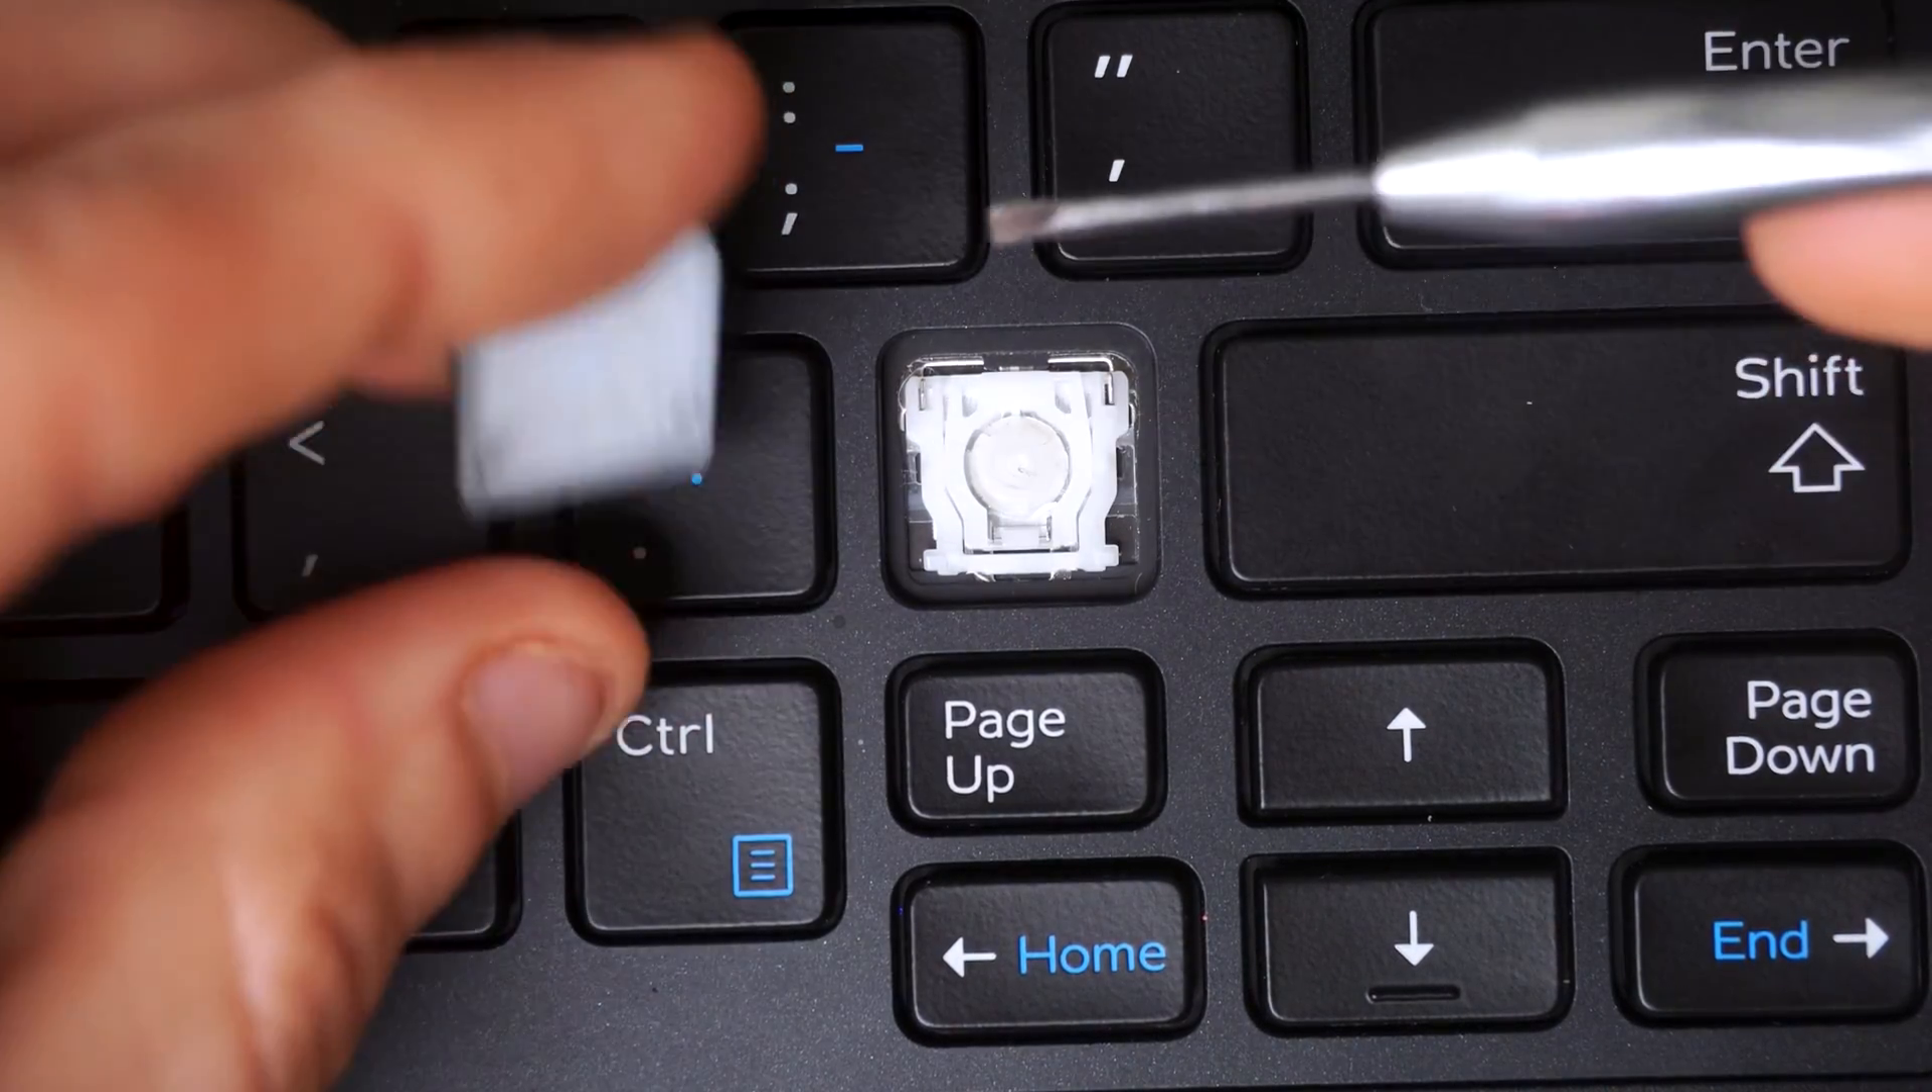Push the key up and out of the way and the key cap is perfectly safely removed from the scissor mechanism.